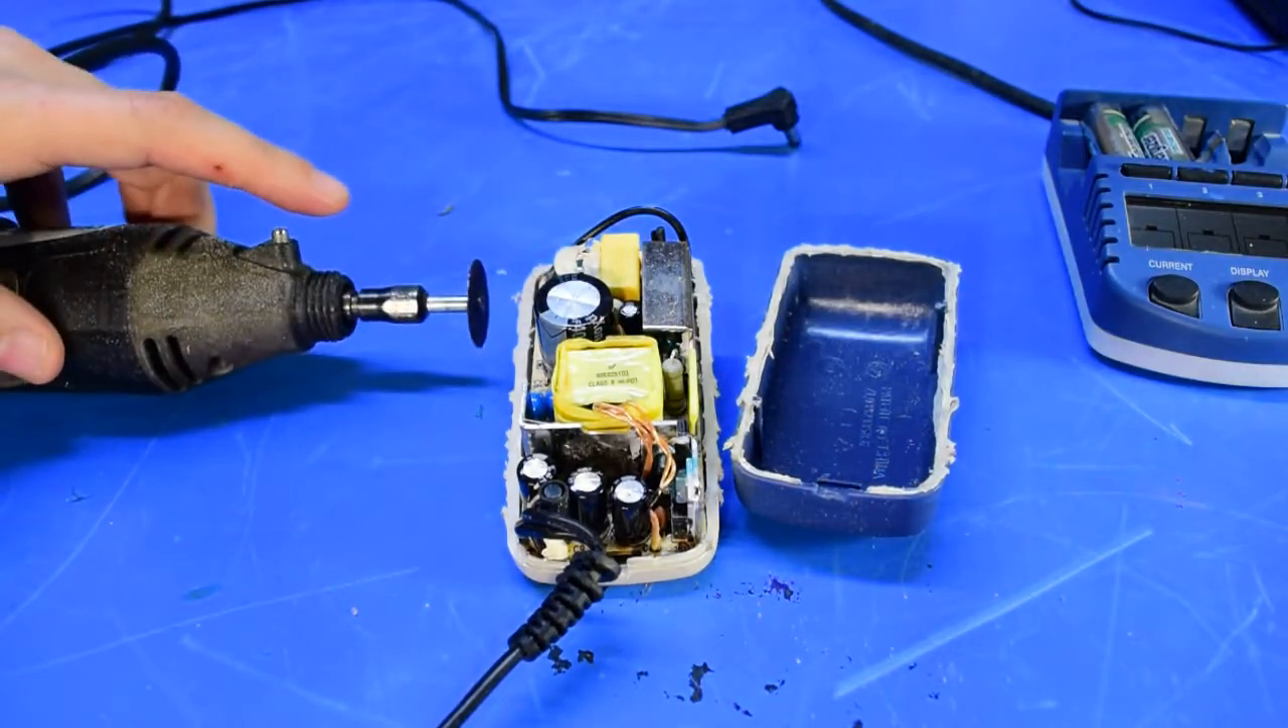Here's a look at the AC adapter with the cover removed.